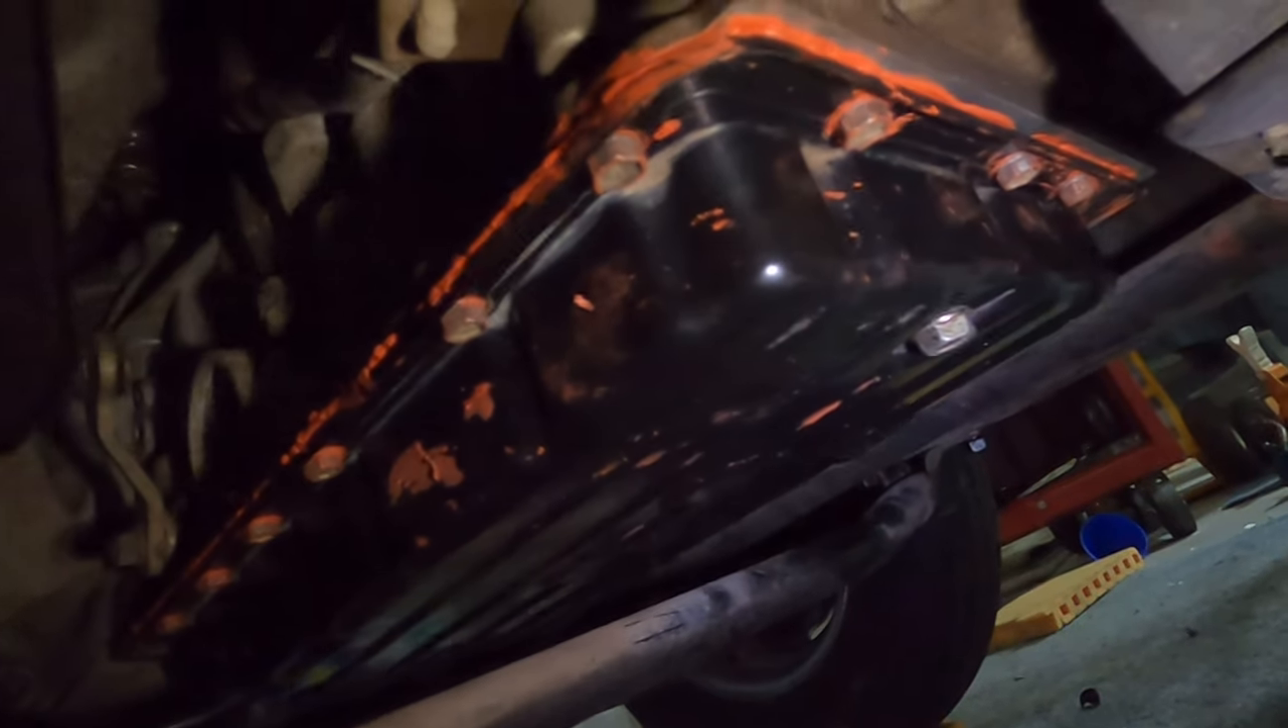The transmission pan is installed, I've filled it up, it's been full for more than a week, and there are no leaks.